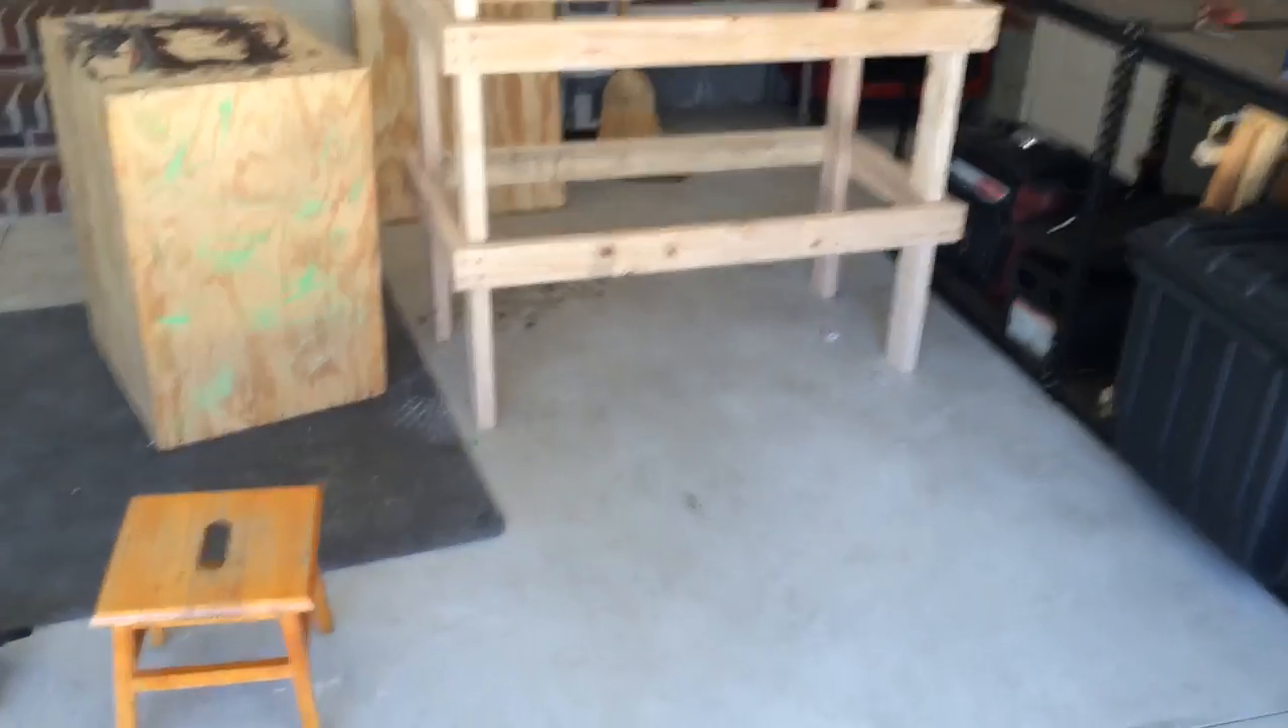Alright, there's all the framing is now complete on the shelf and now we got to put in the shelving itself.